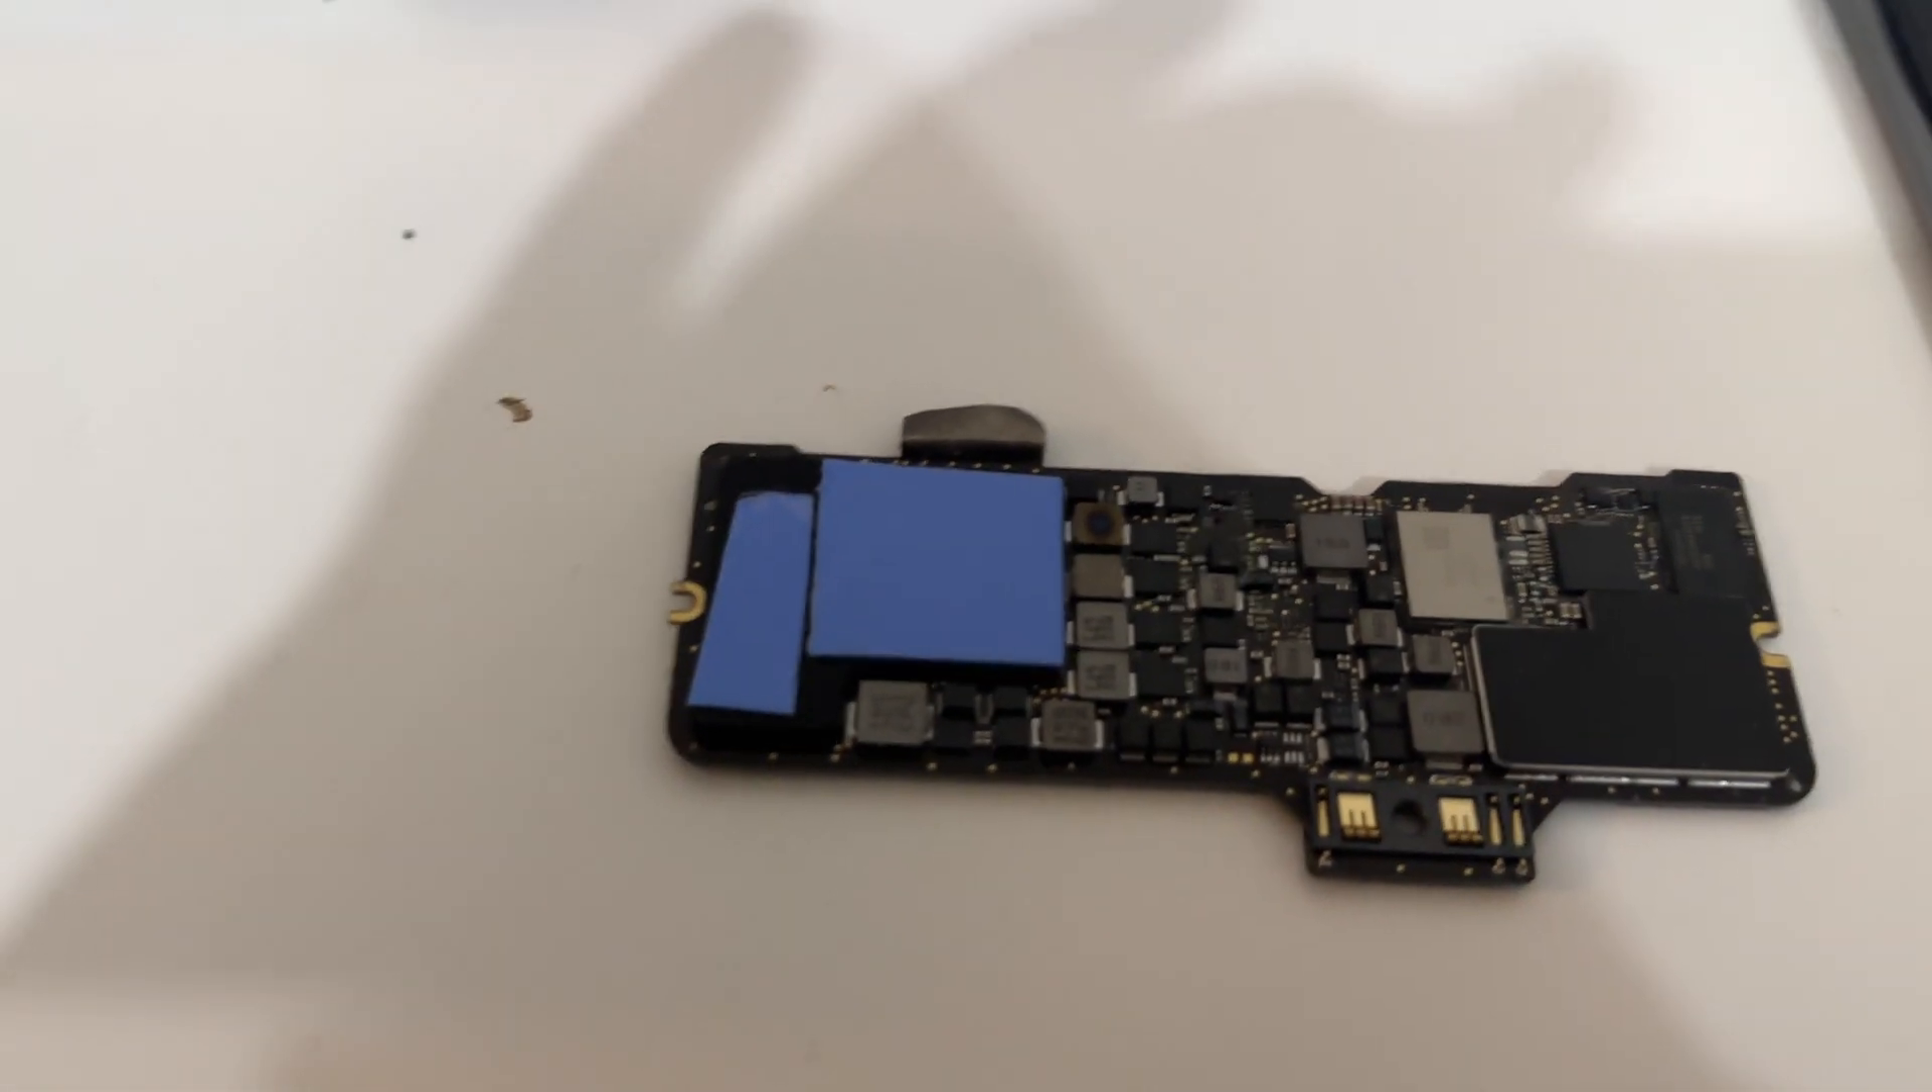That is the thermal pads installed.